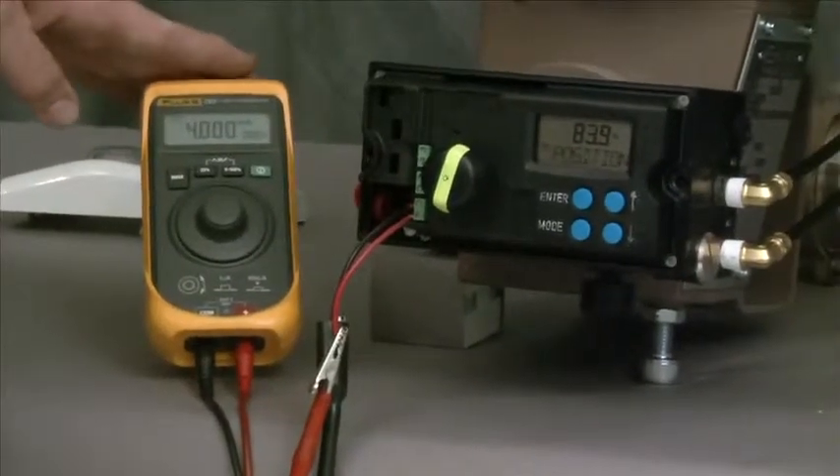Okay, now with our positioner mounted, we've made our electrical connections.